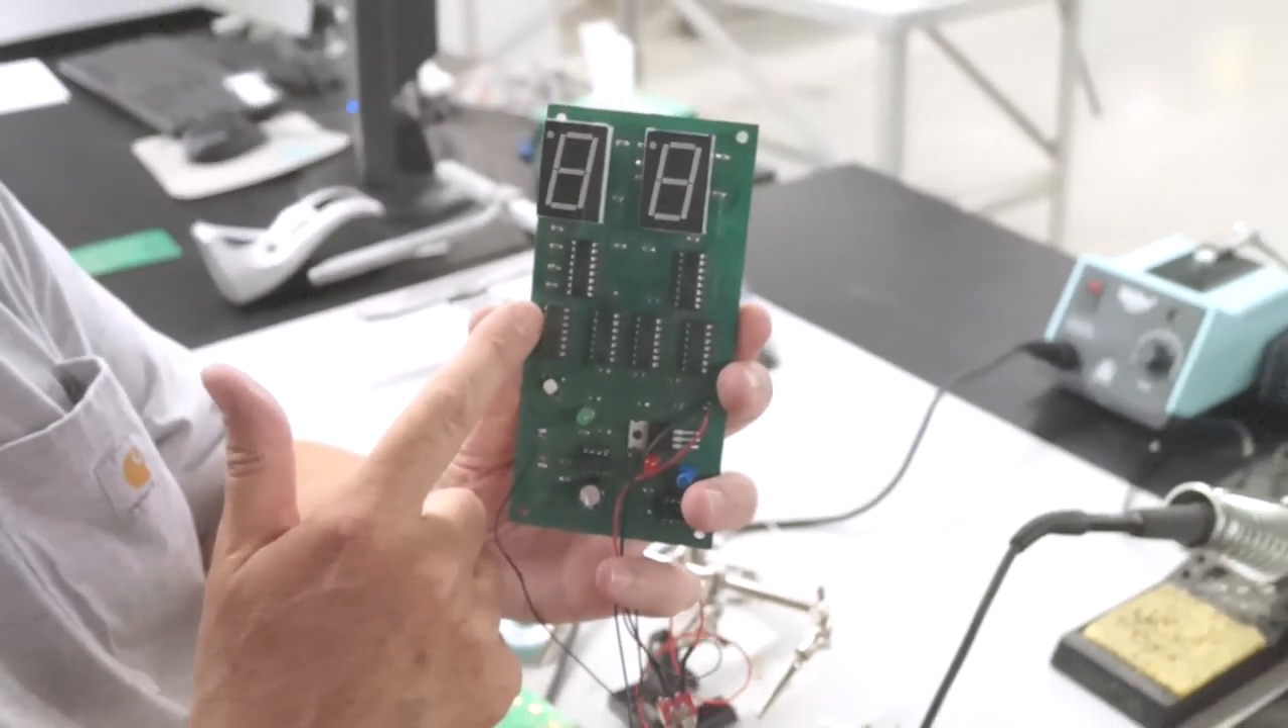Then I went, in this case, I applied sockets, then I applied all my integrated circuits into the board.